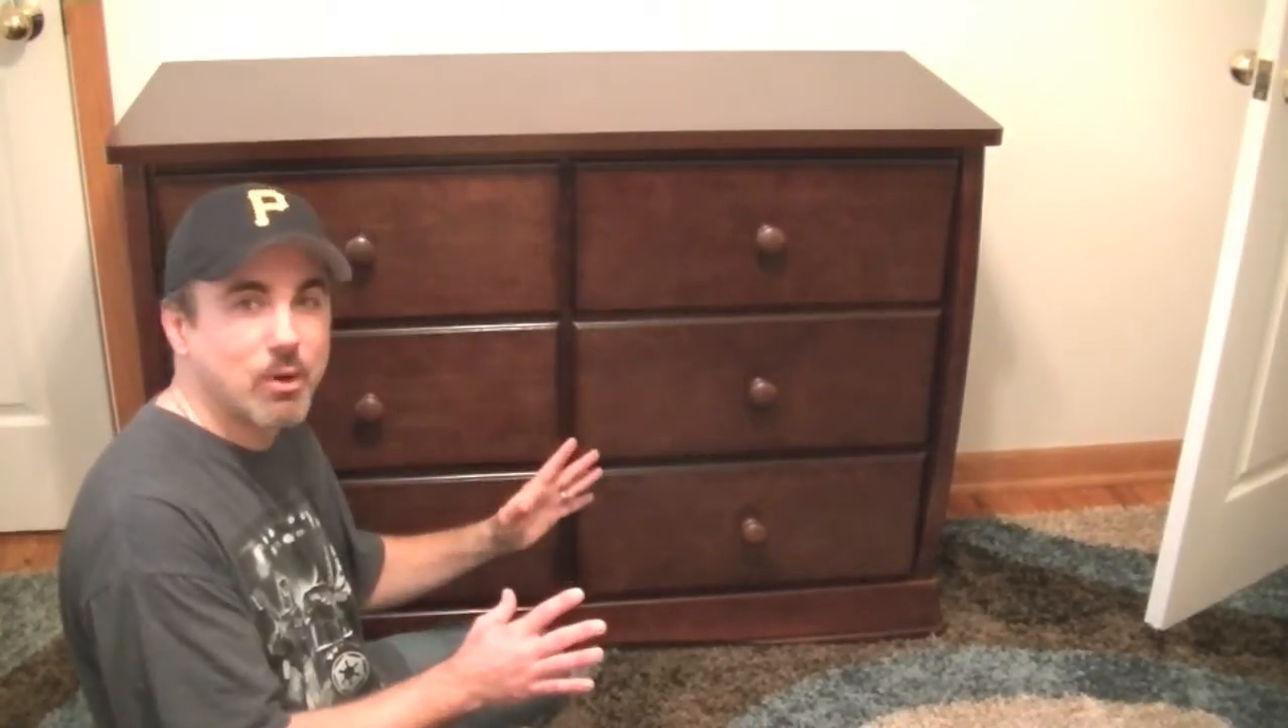So there you have it, all six drawers assembled and installed into the unit.